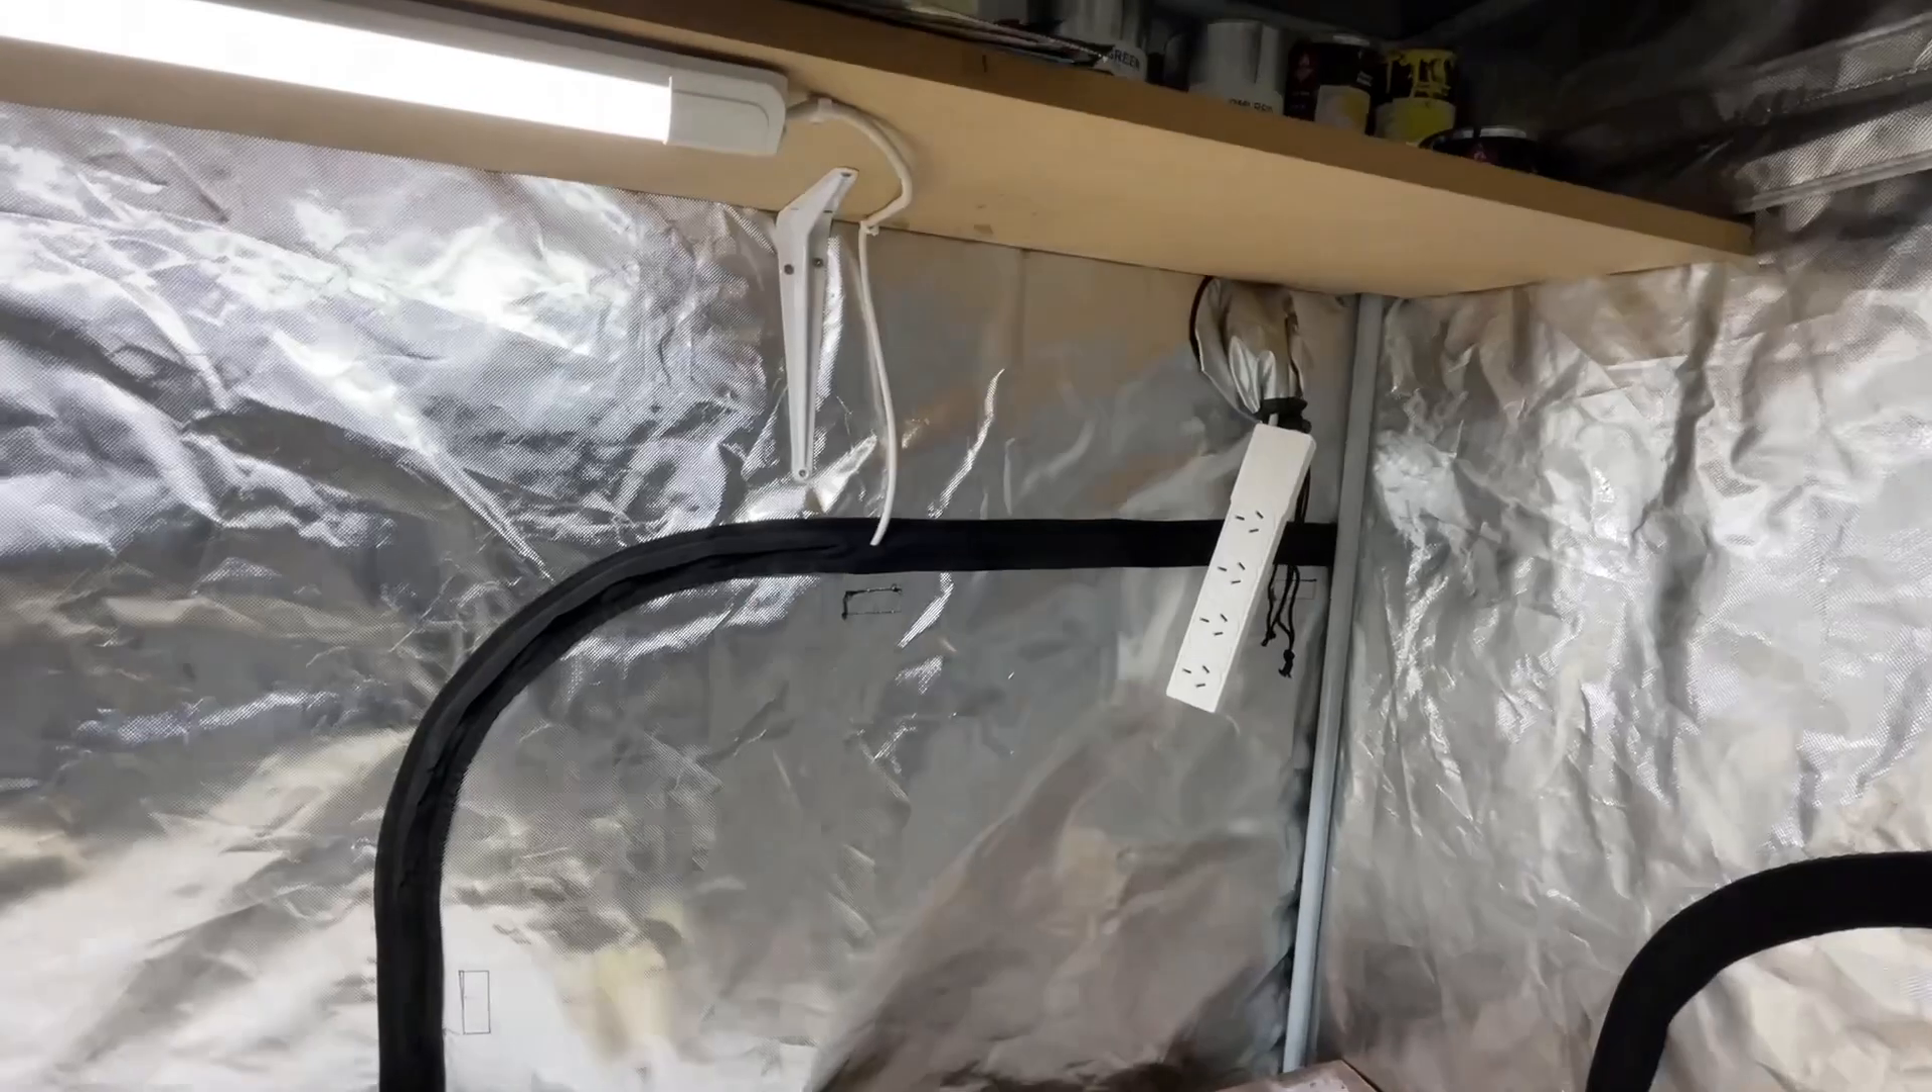I've got to mount that multi box underneath that shelf.